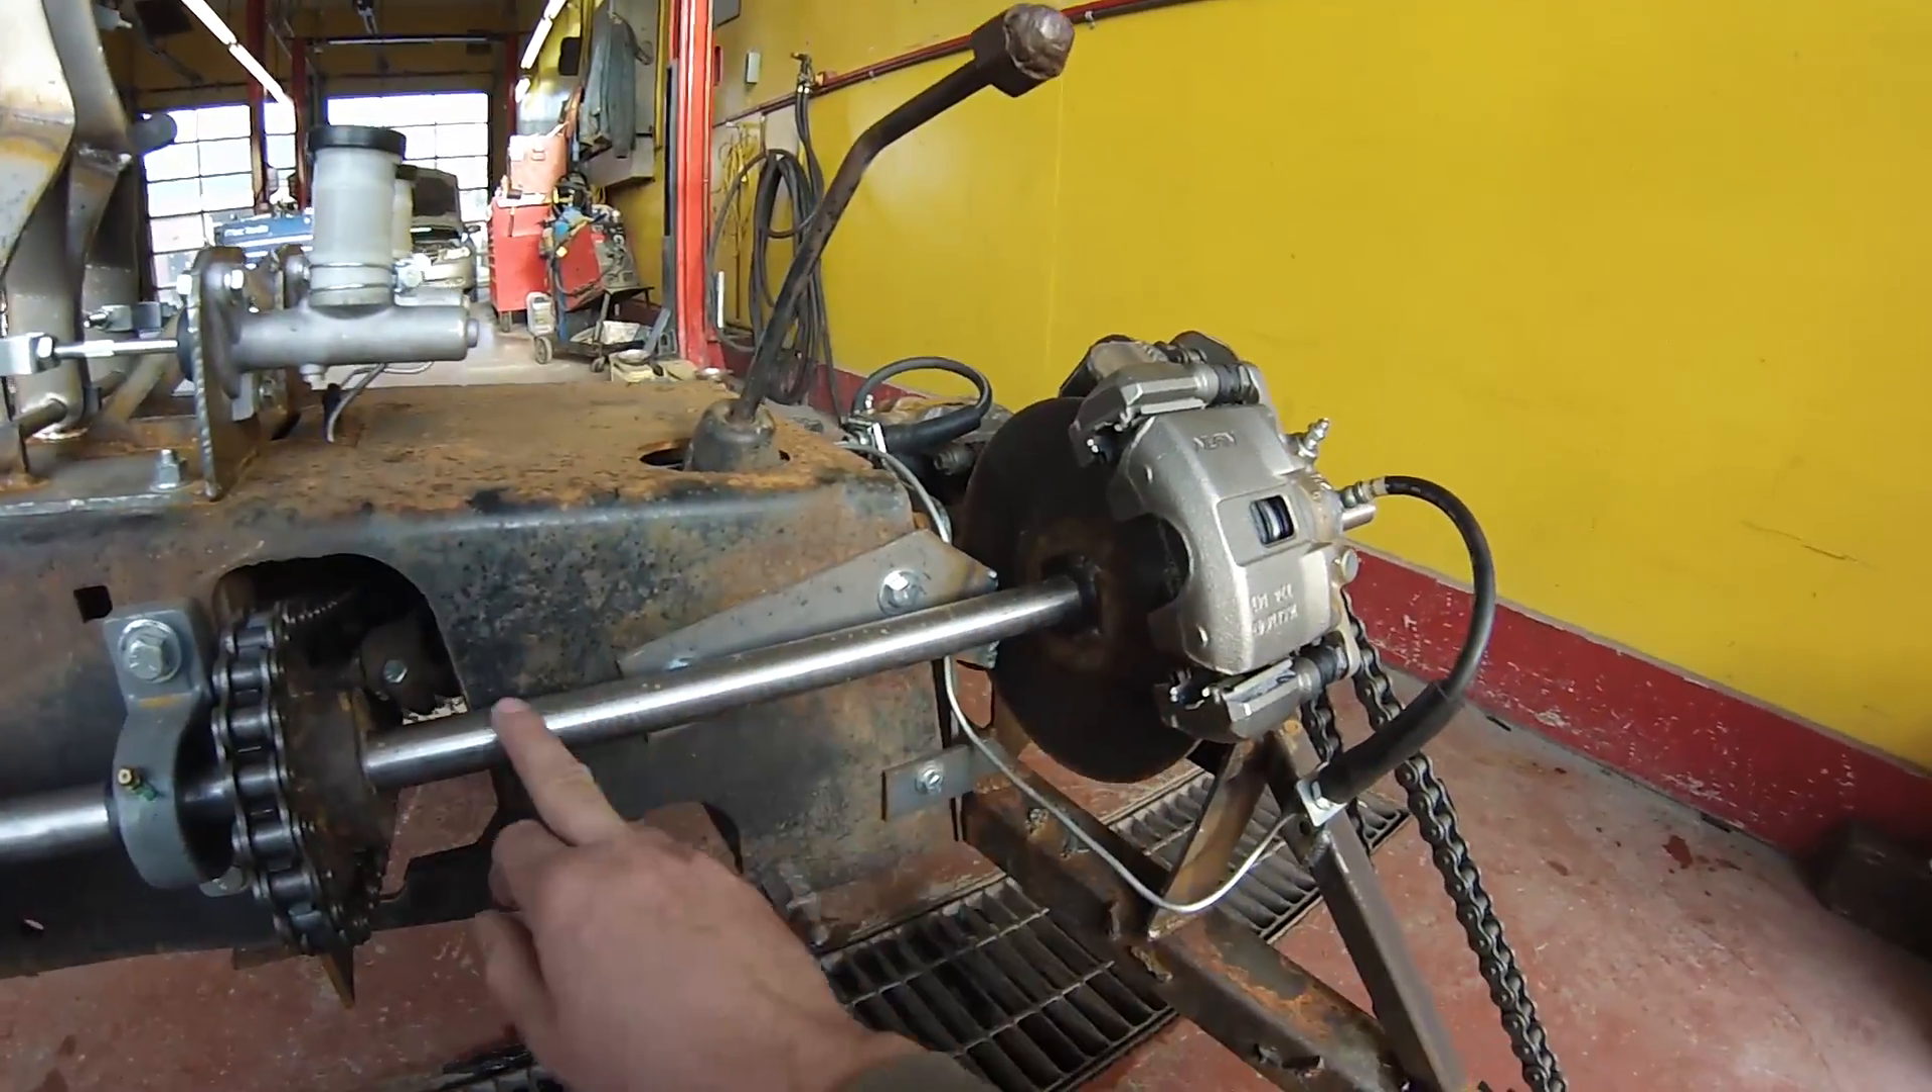You can see I mounted the second disc on this jack shaft here.